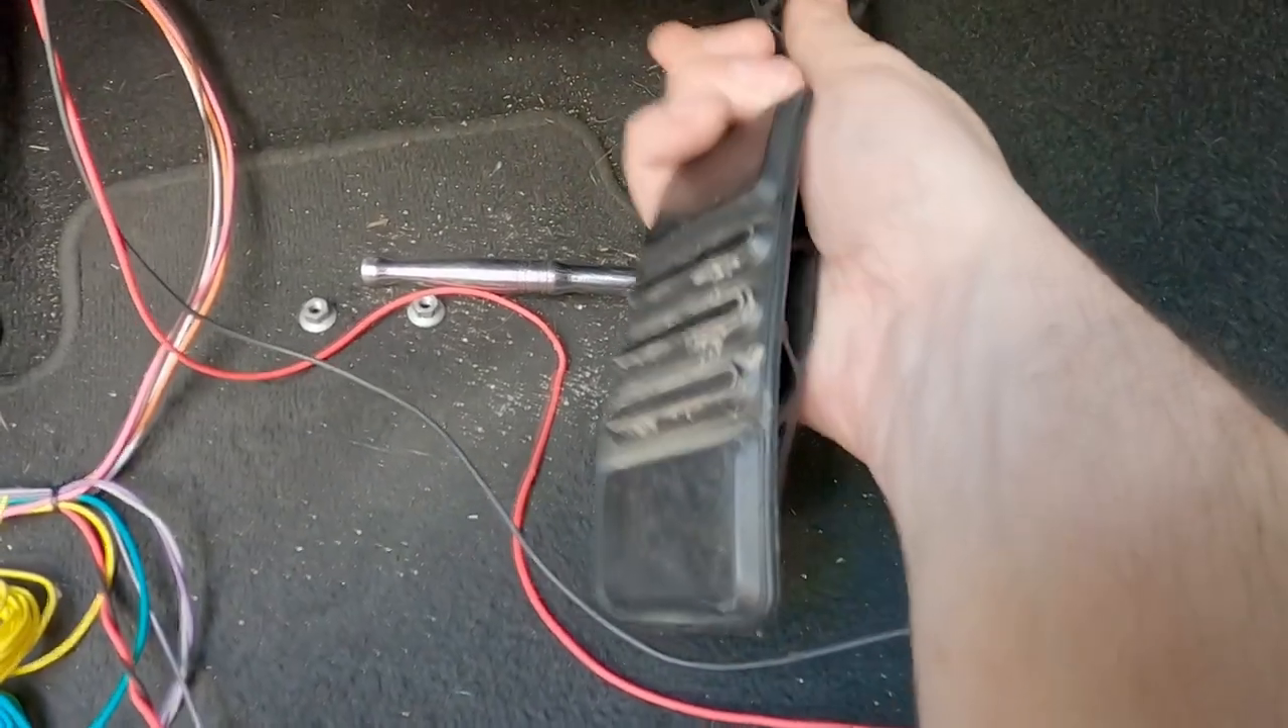I've already removed the accelerator sensor pedal, whatever the hell.